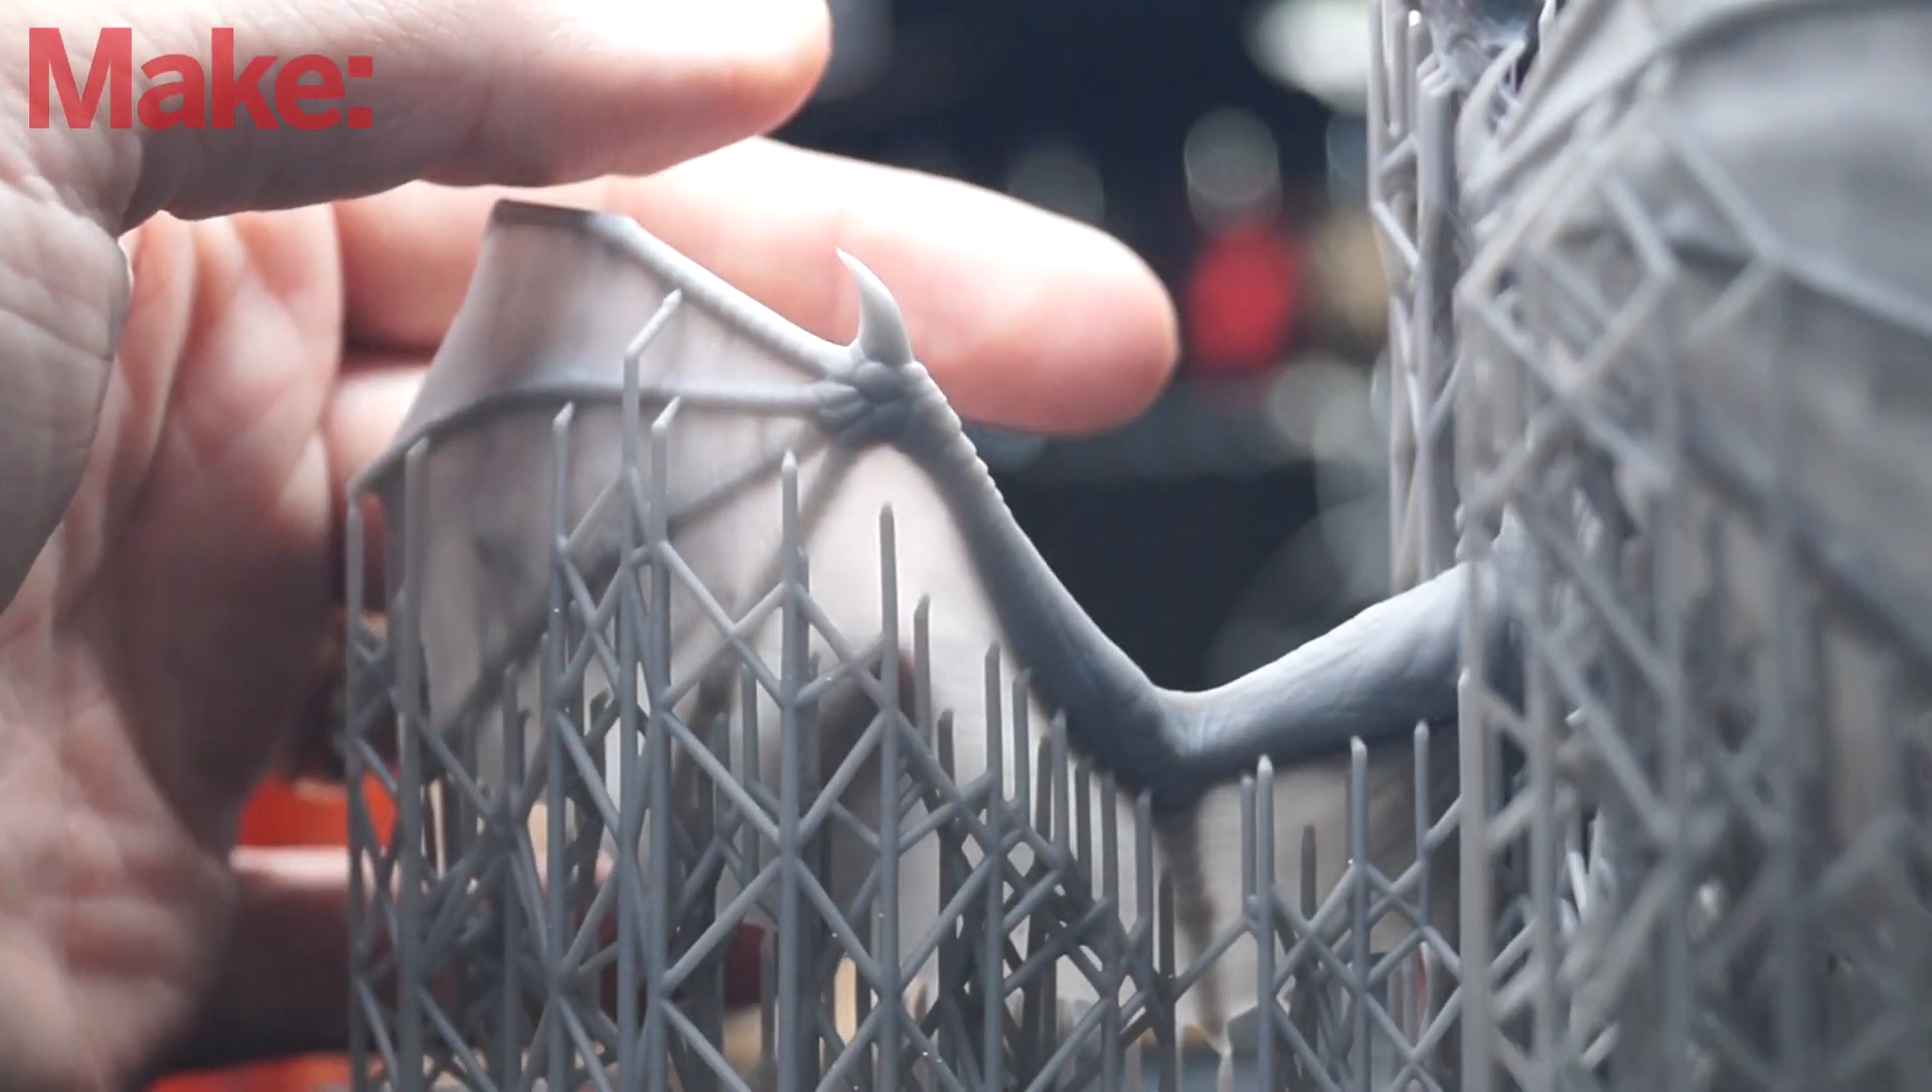I have not pulled the supports off yet because I just wanted to show what it looks like whenever it comes off the bed.